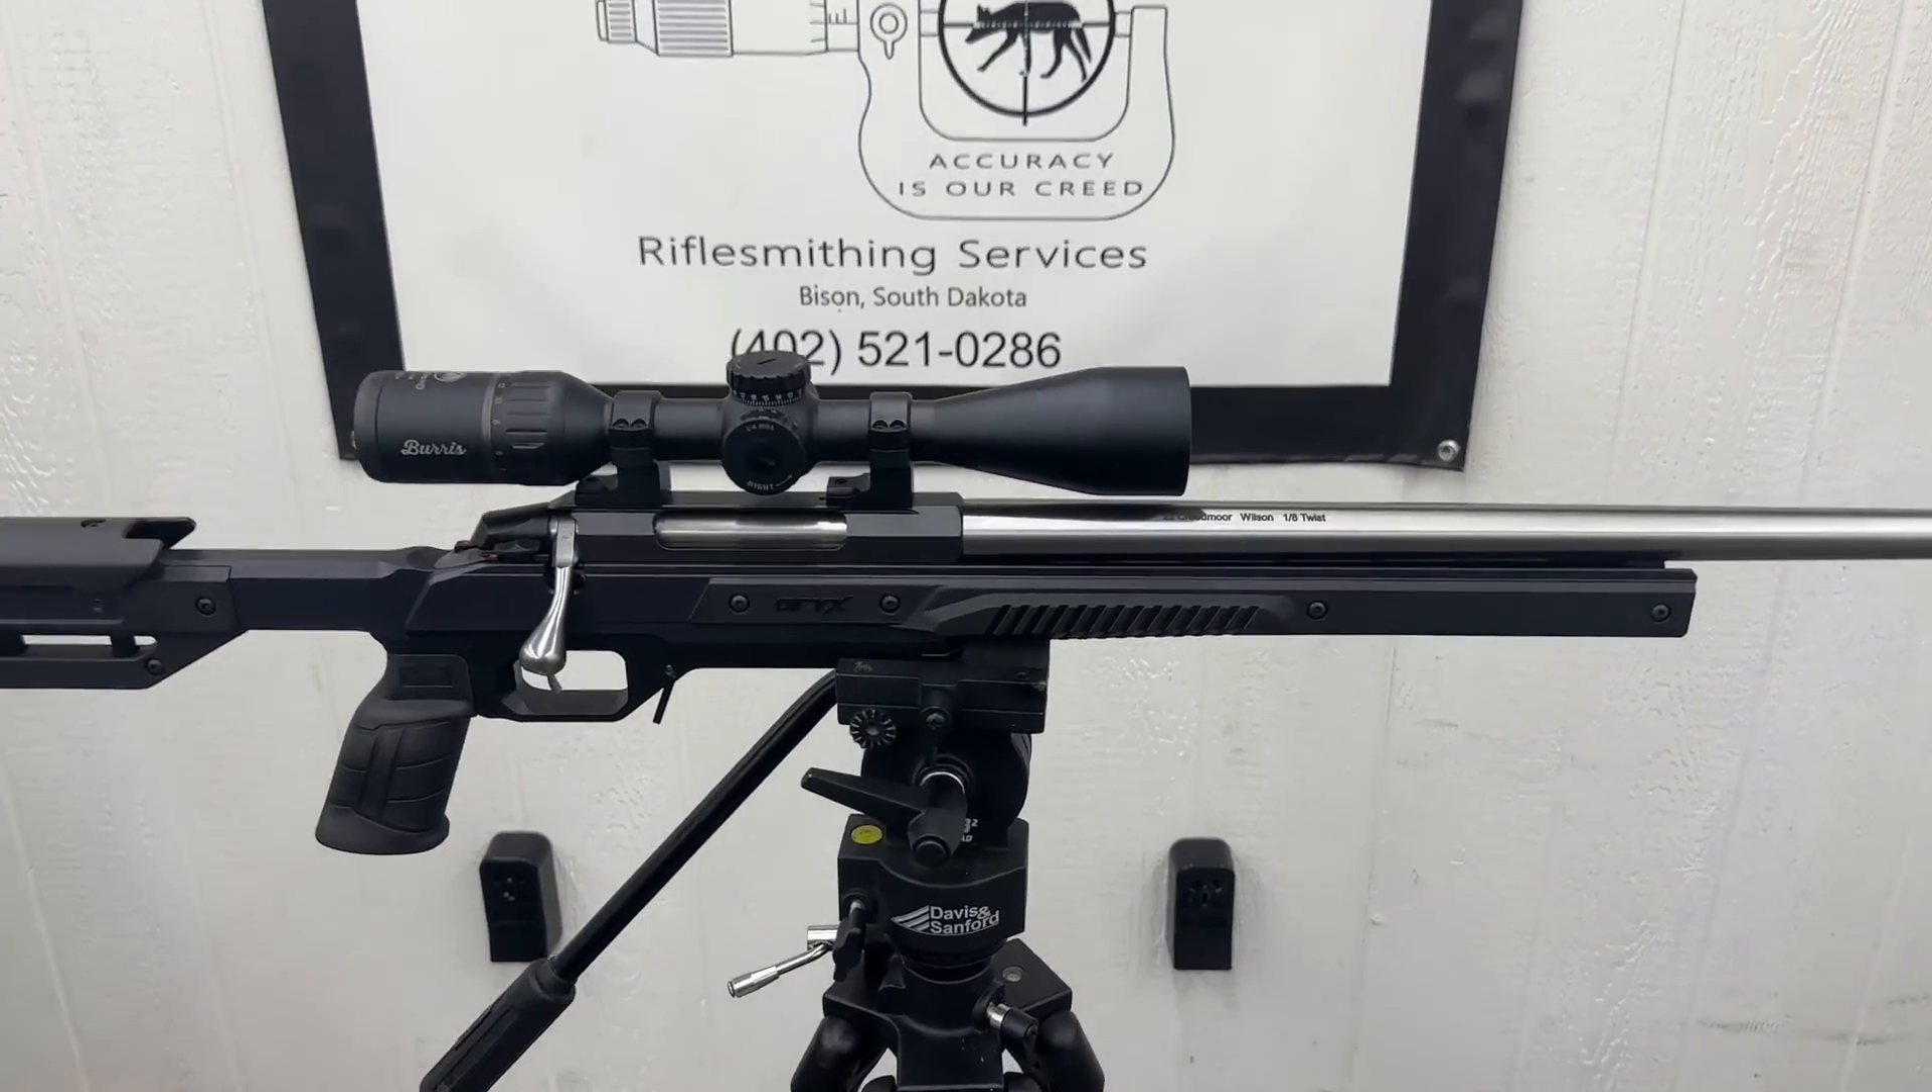A completed project. Got the scope mounted back on.